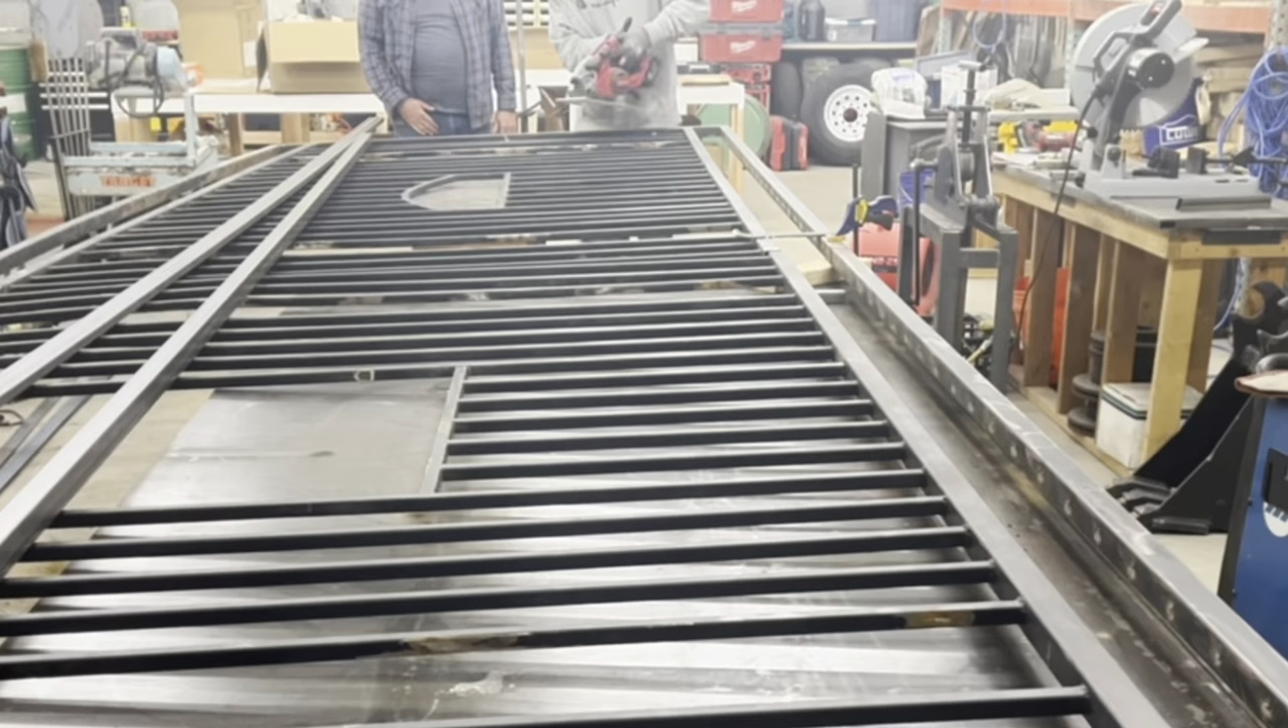We've got the gate together it's one piece but now we've got to almost cut it in half to take that bottom section out for the wood.